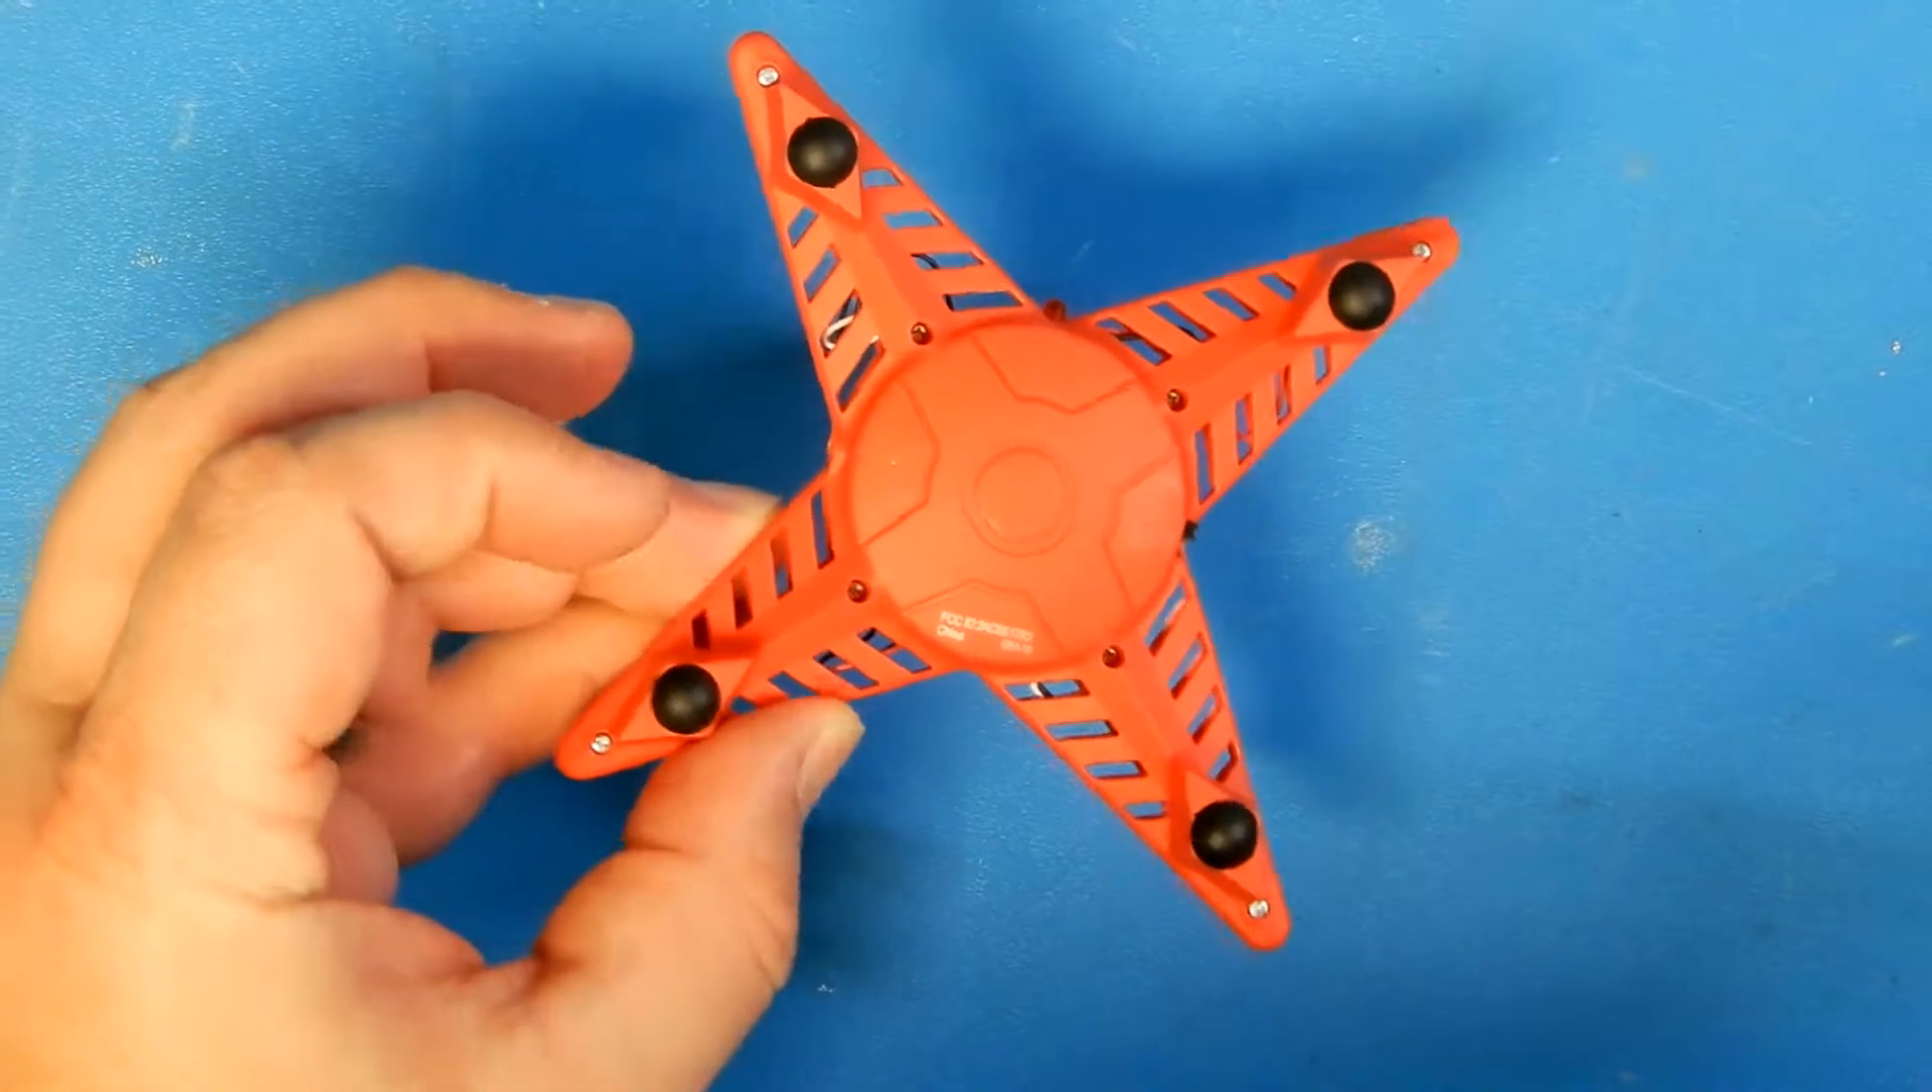We've got our suspension pads in.